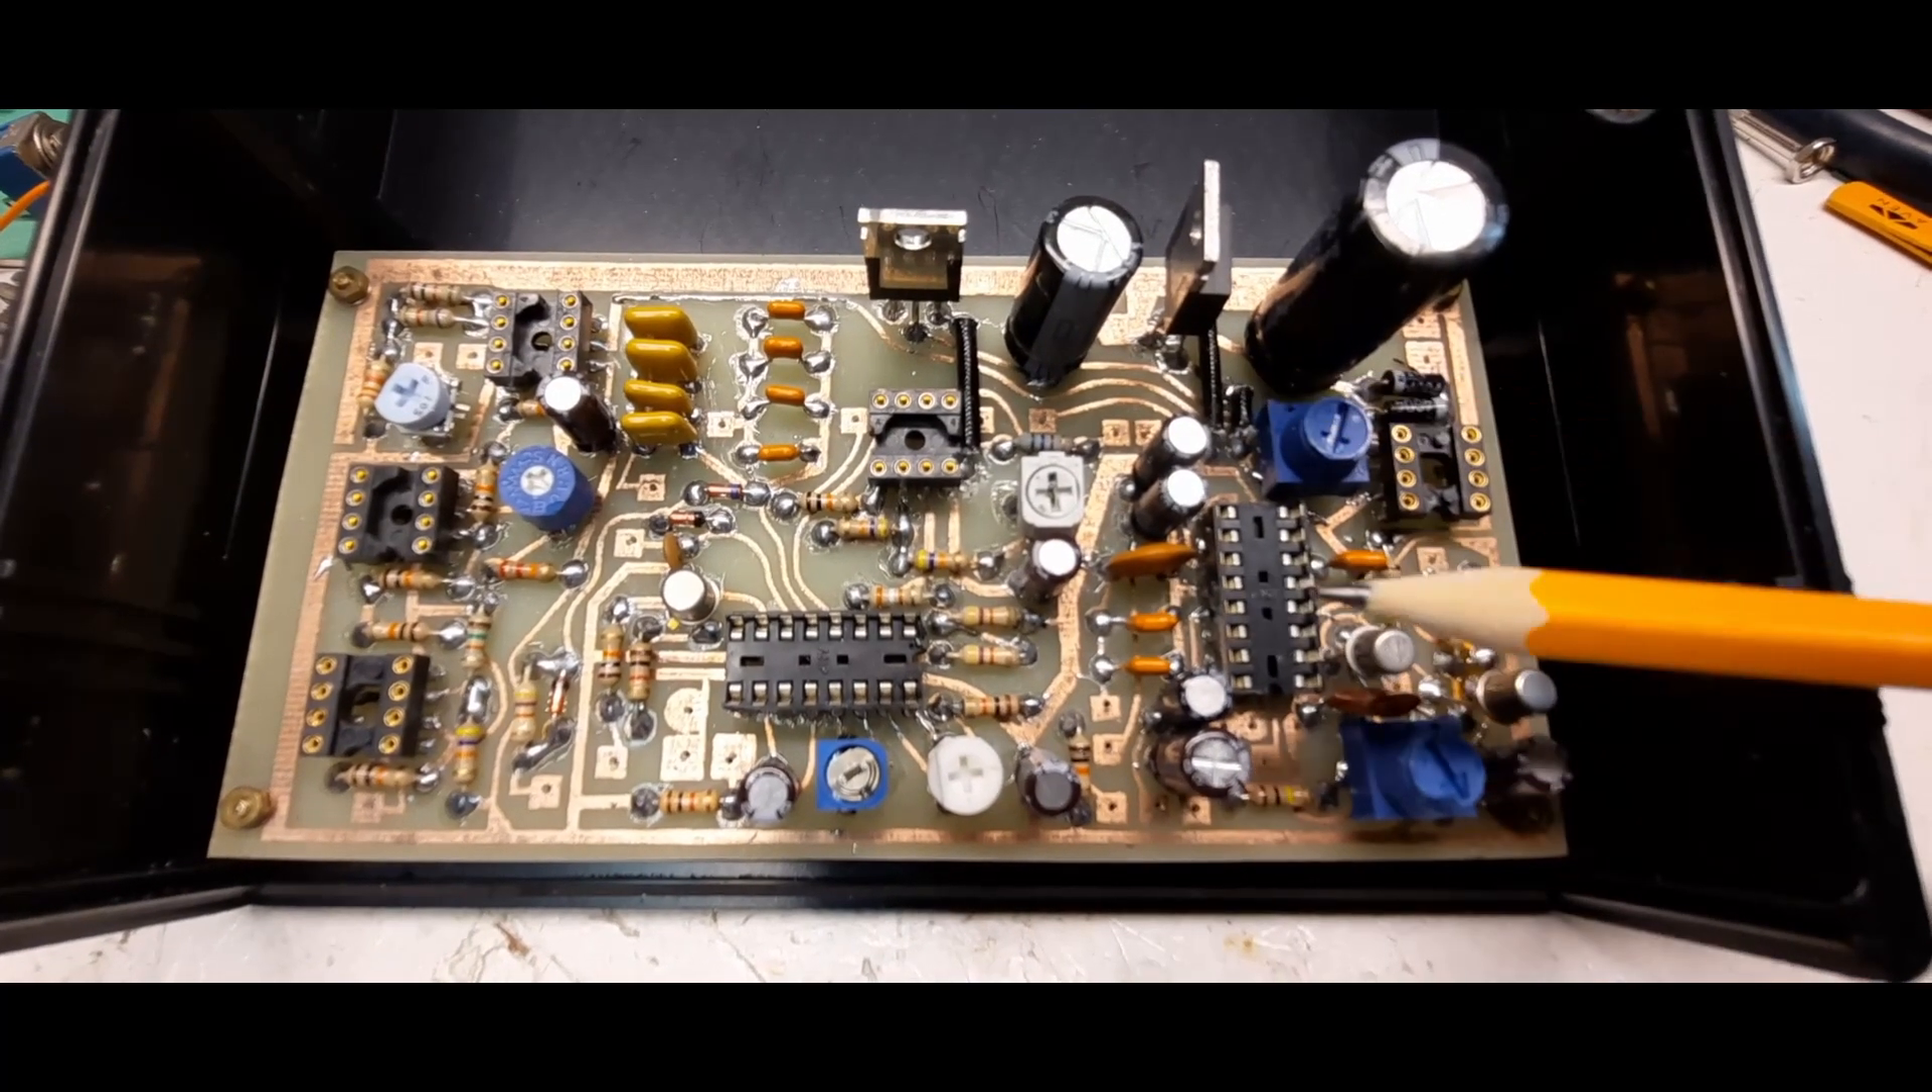Uh as you can see I haven't put the ICs in yet.